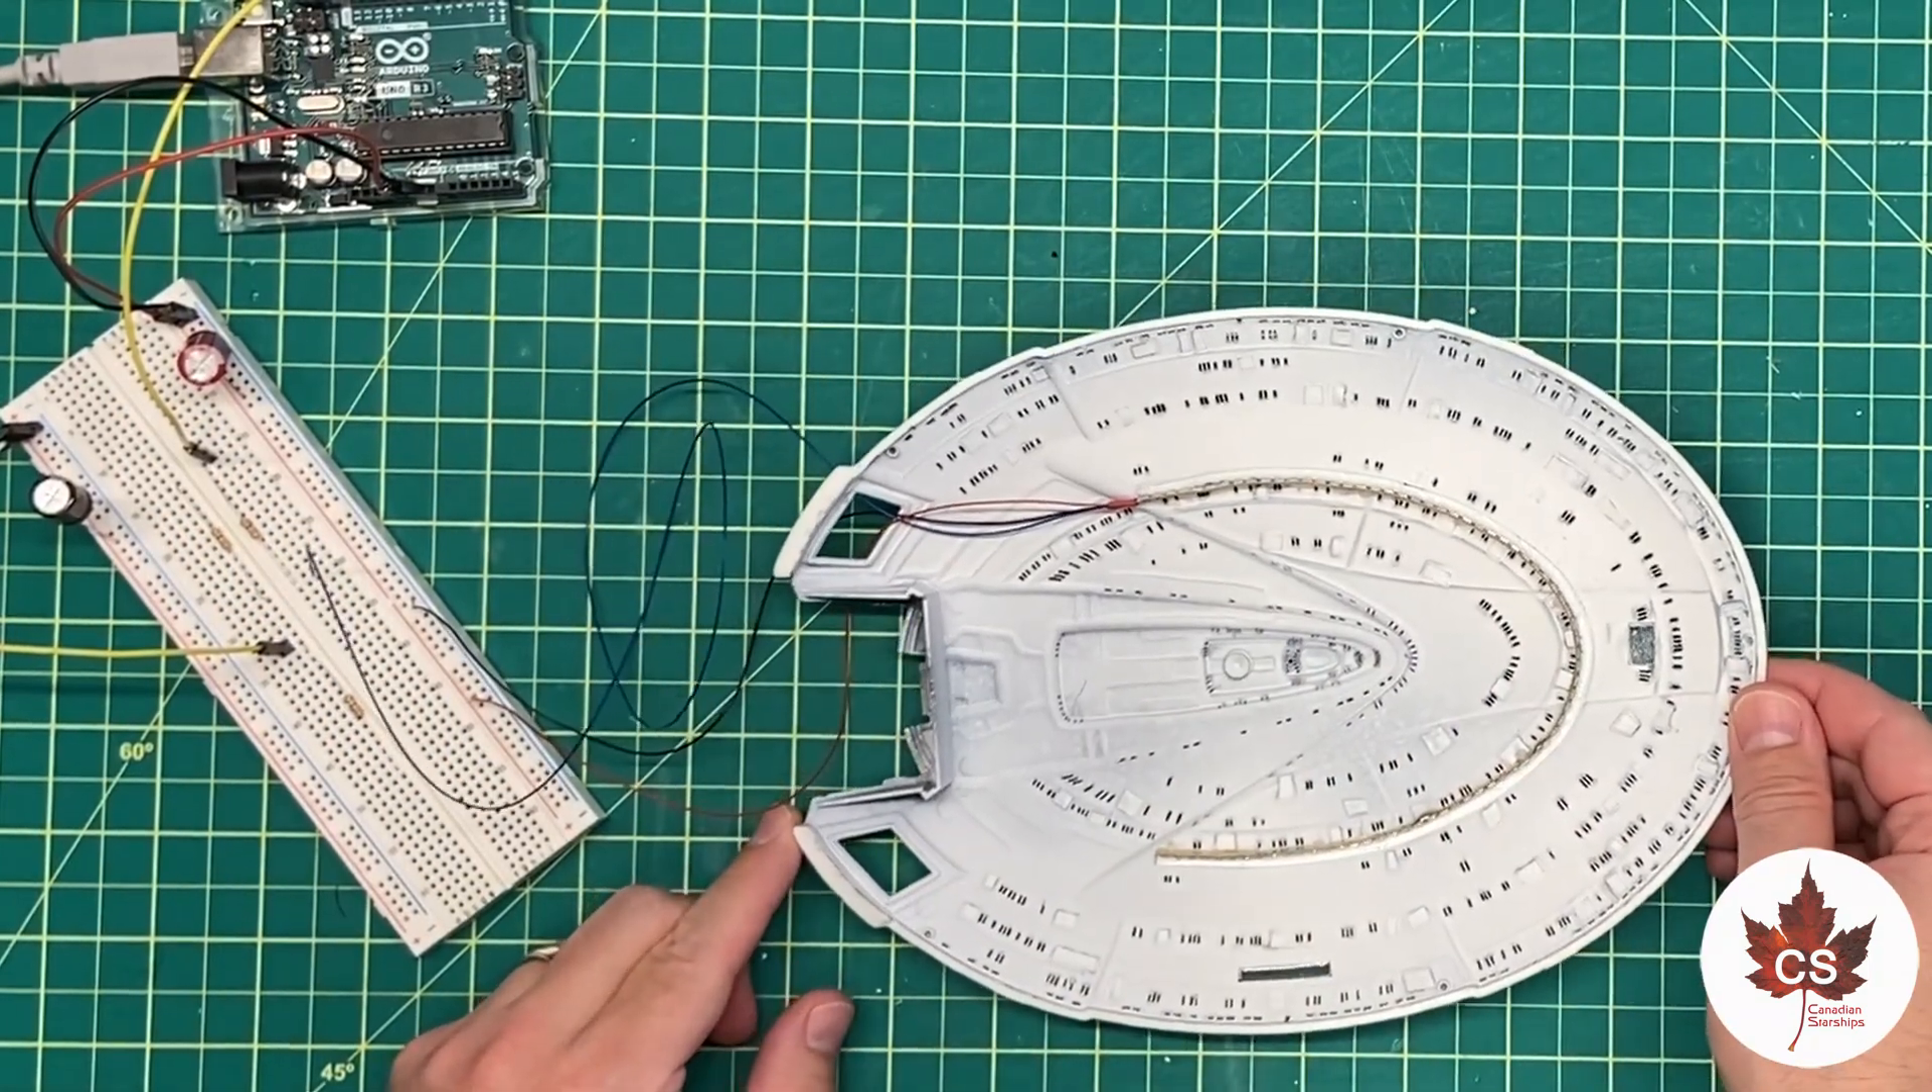The led strip has been installed into the saucer section here I tacked it into place with hot melt glue and then went through and added epoxy all the way So it is really nice and secure.